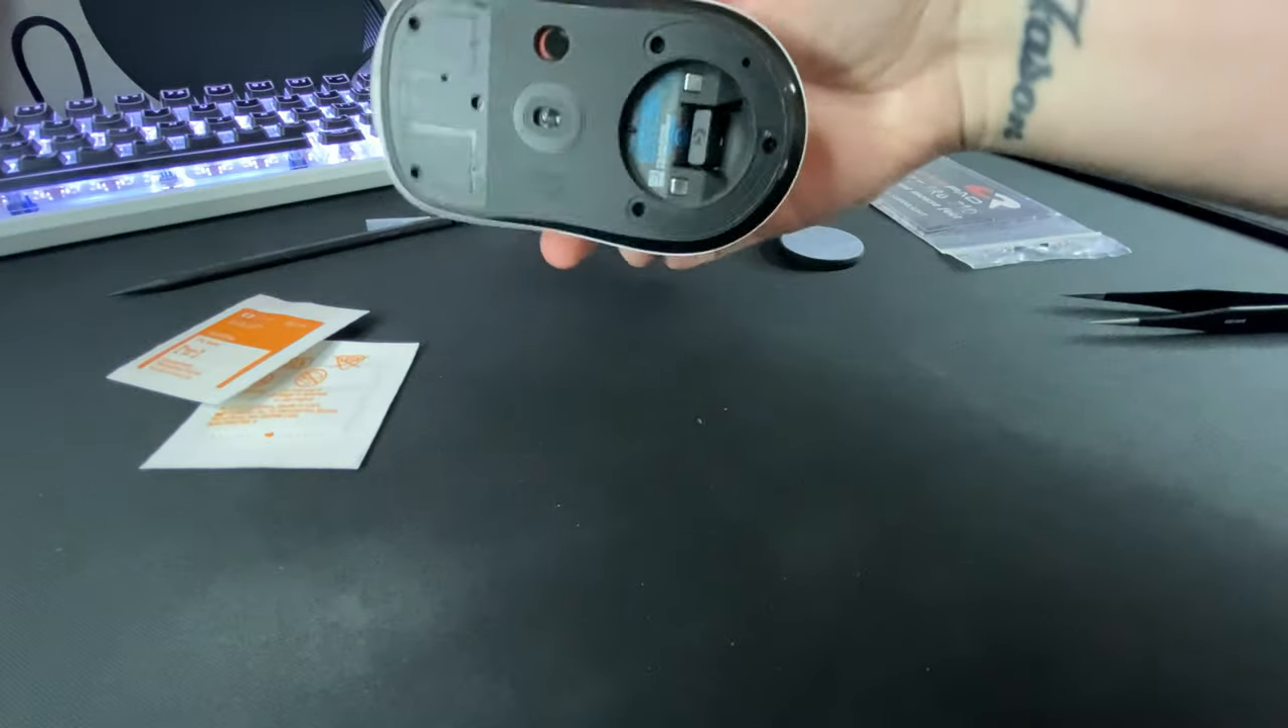All right so once you get all of your feet off your mouse should look something like this.